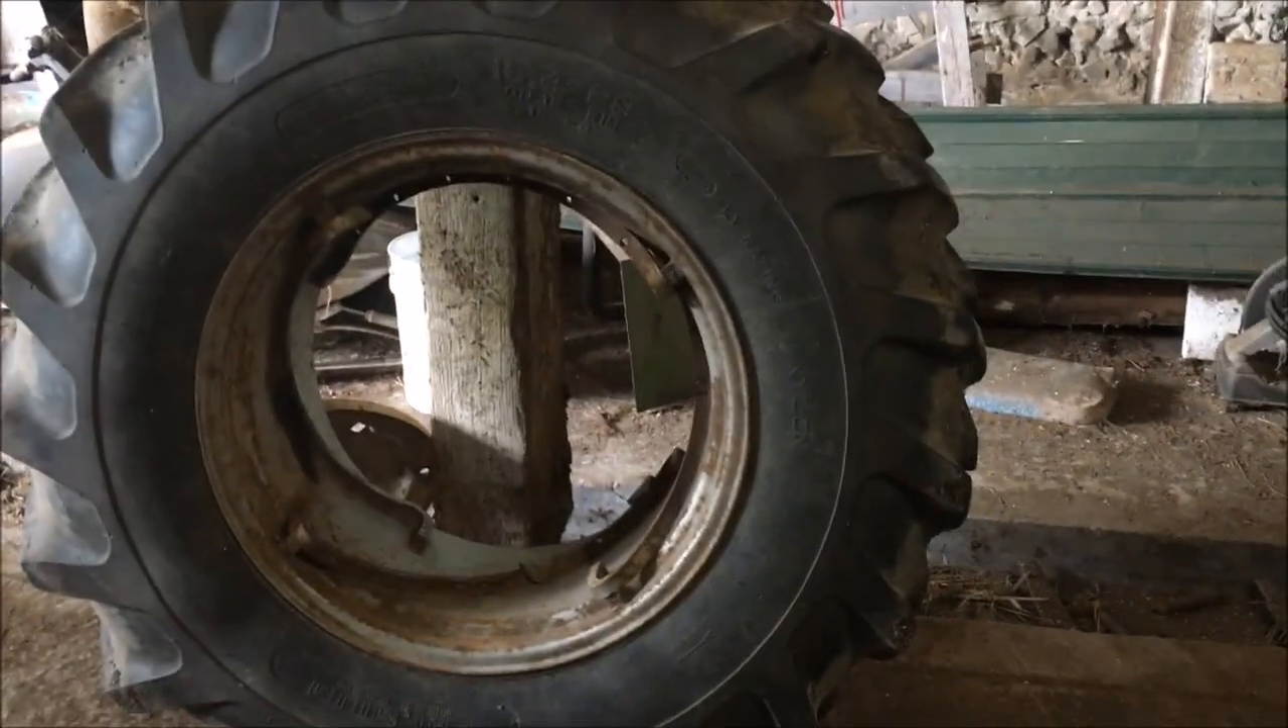Well, after a little bit of an argument, we've got the tire and wheel off.